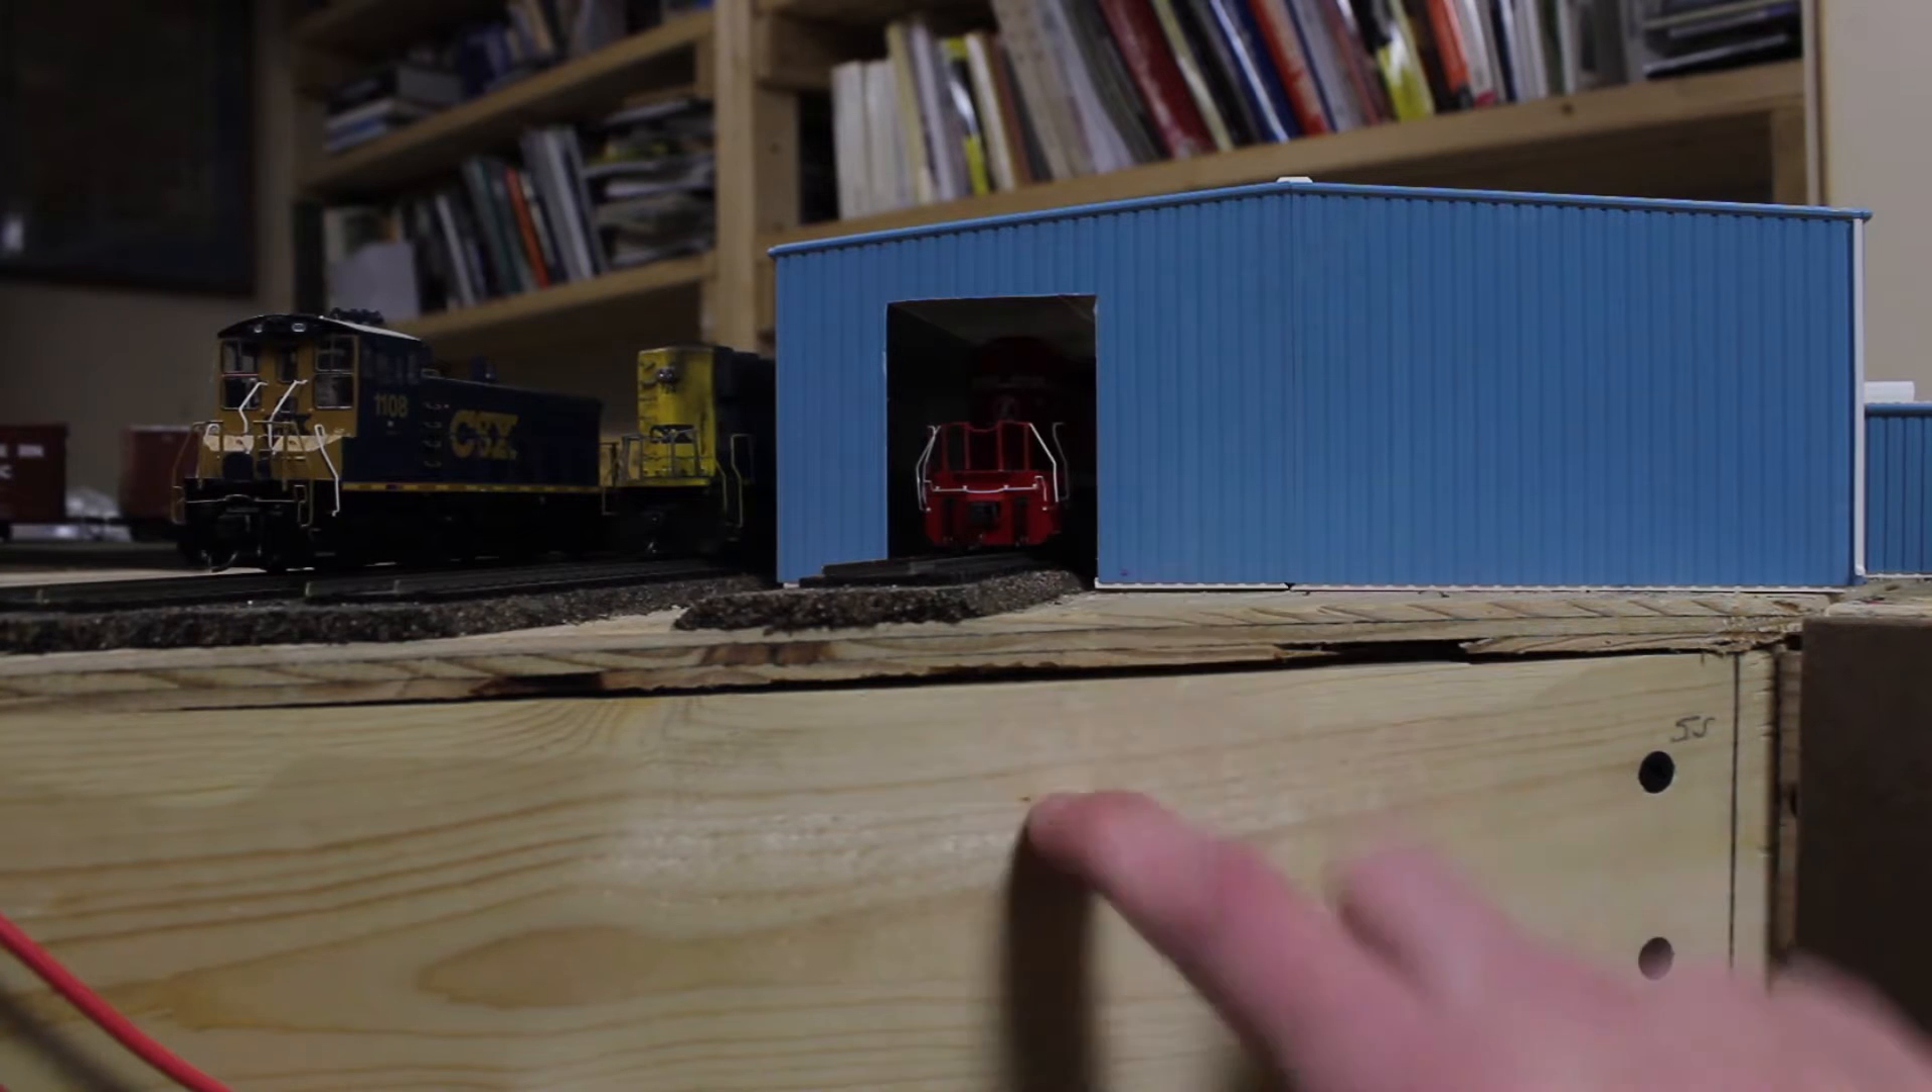As you can probably see there is a gap here between the plywood and the frame for the layout. That gap is not supposed to be there.